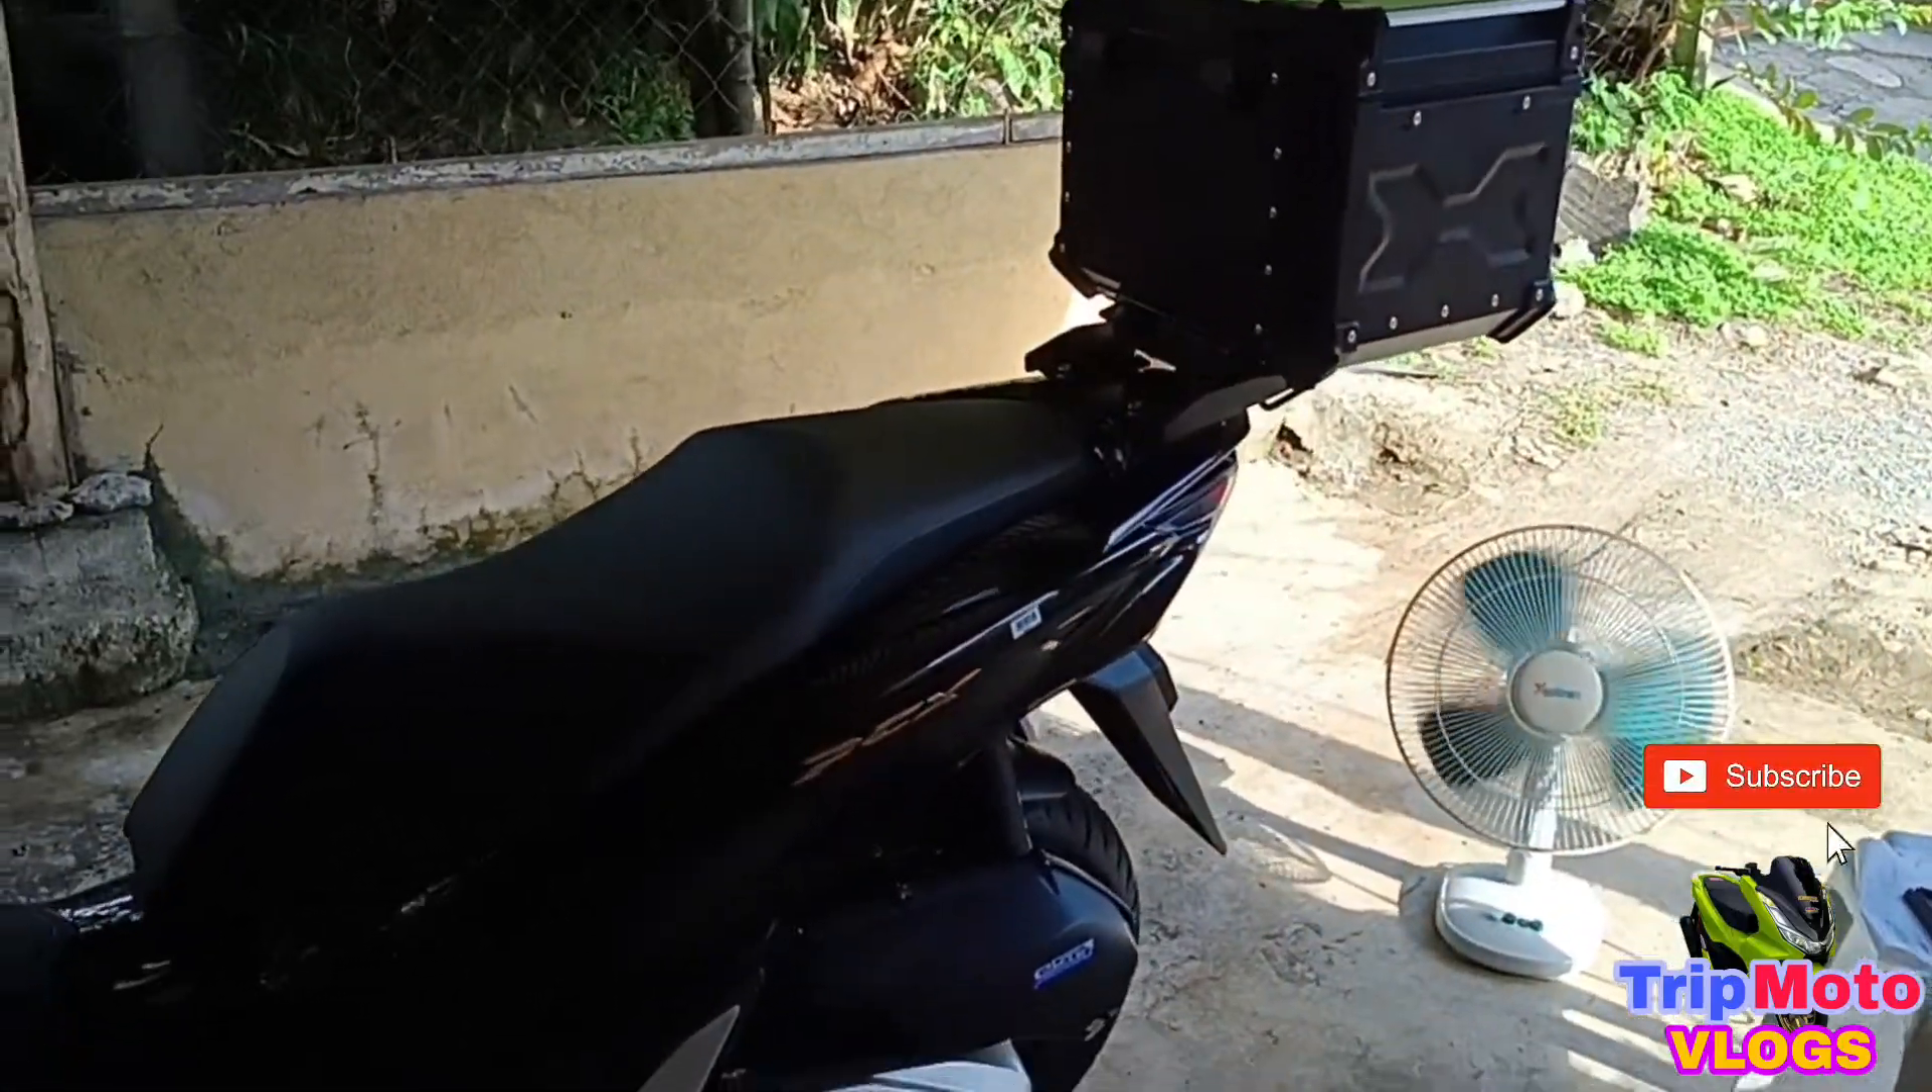Nakabit na yung ating pong top box yan original alloy po ito.